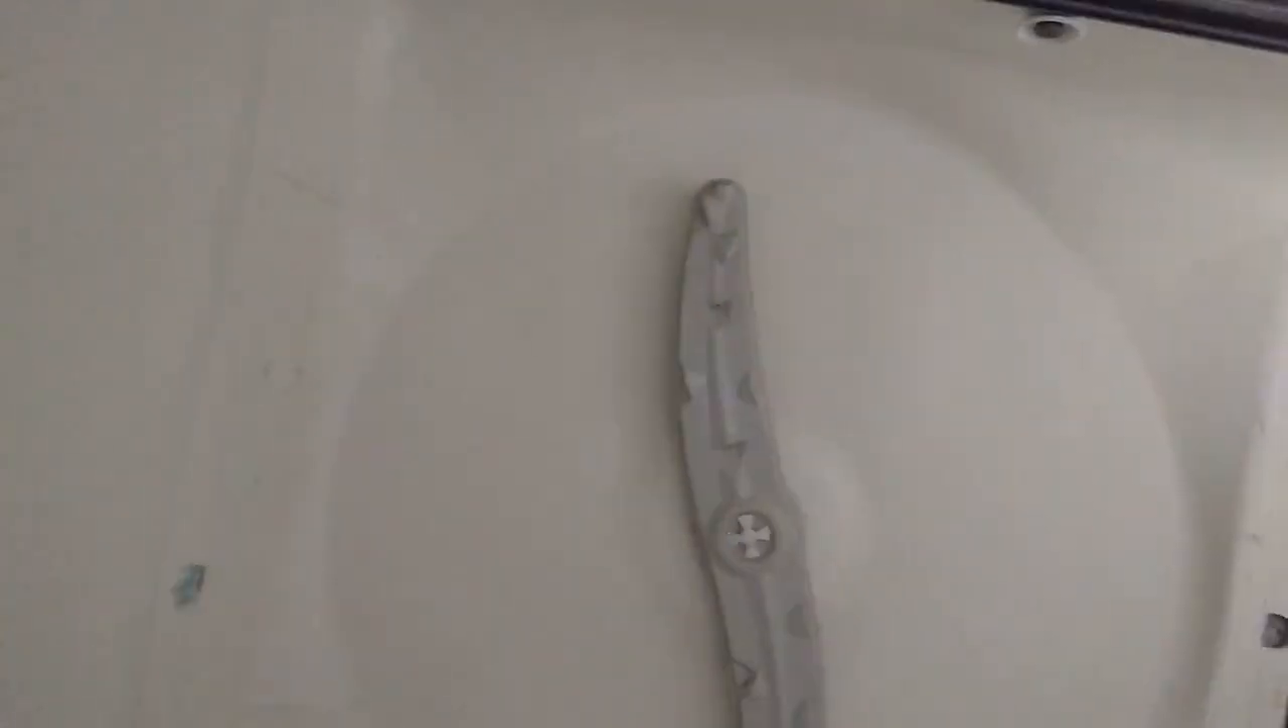And there you have the upper arm on.